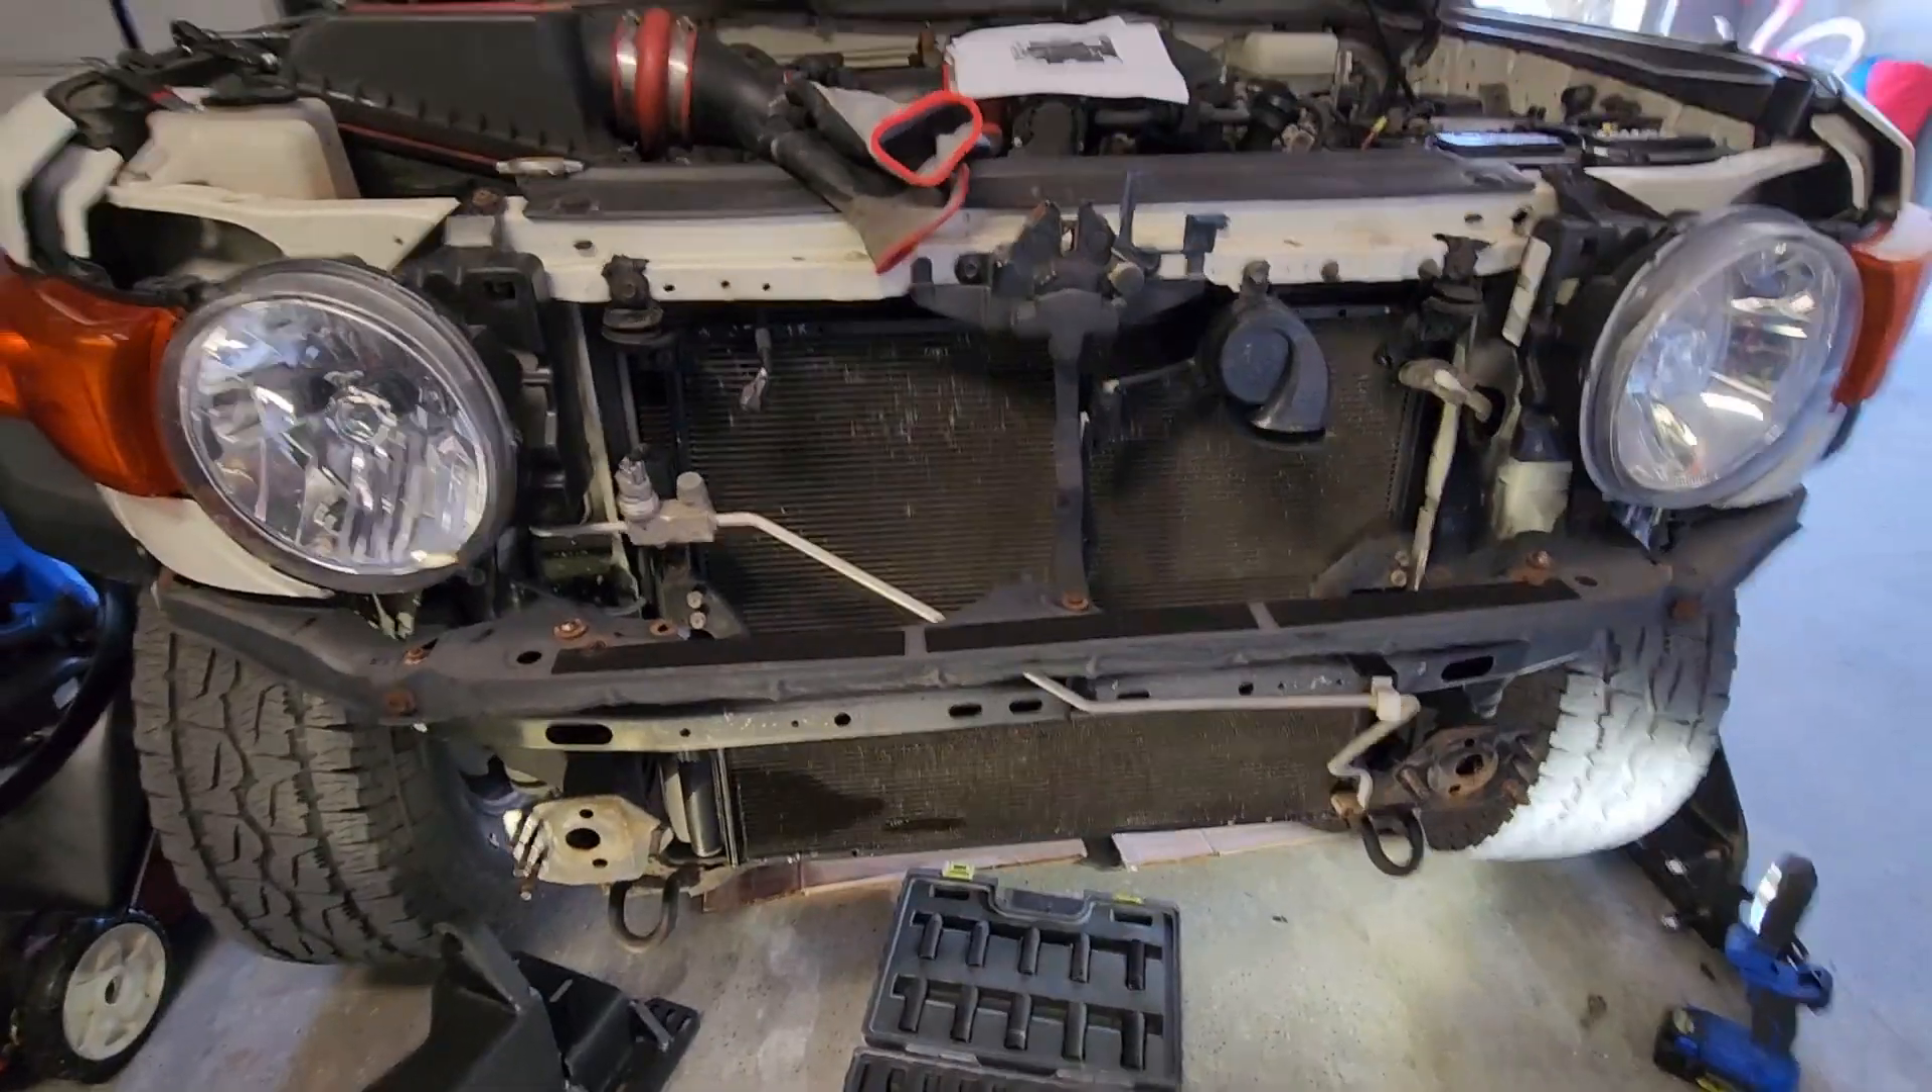Okay, so there it is so far, grill and old front bumper off.